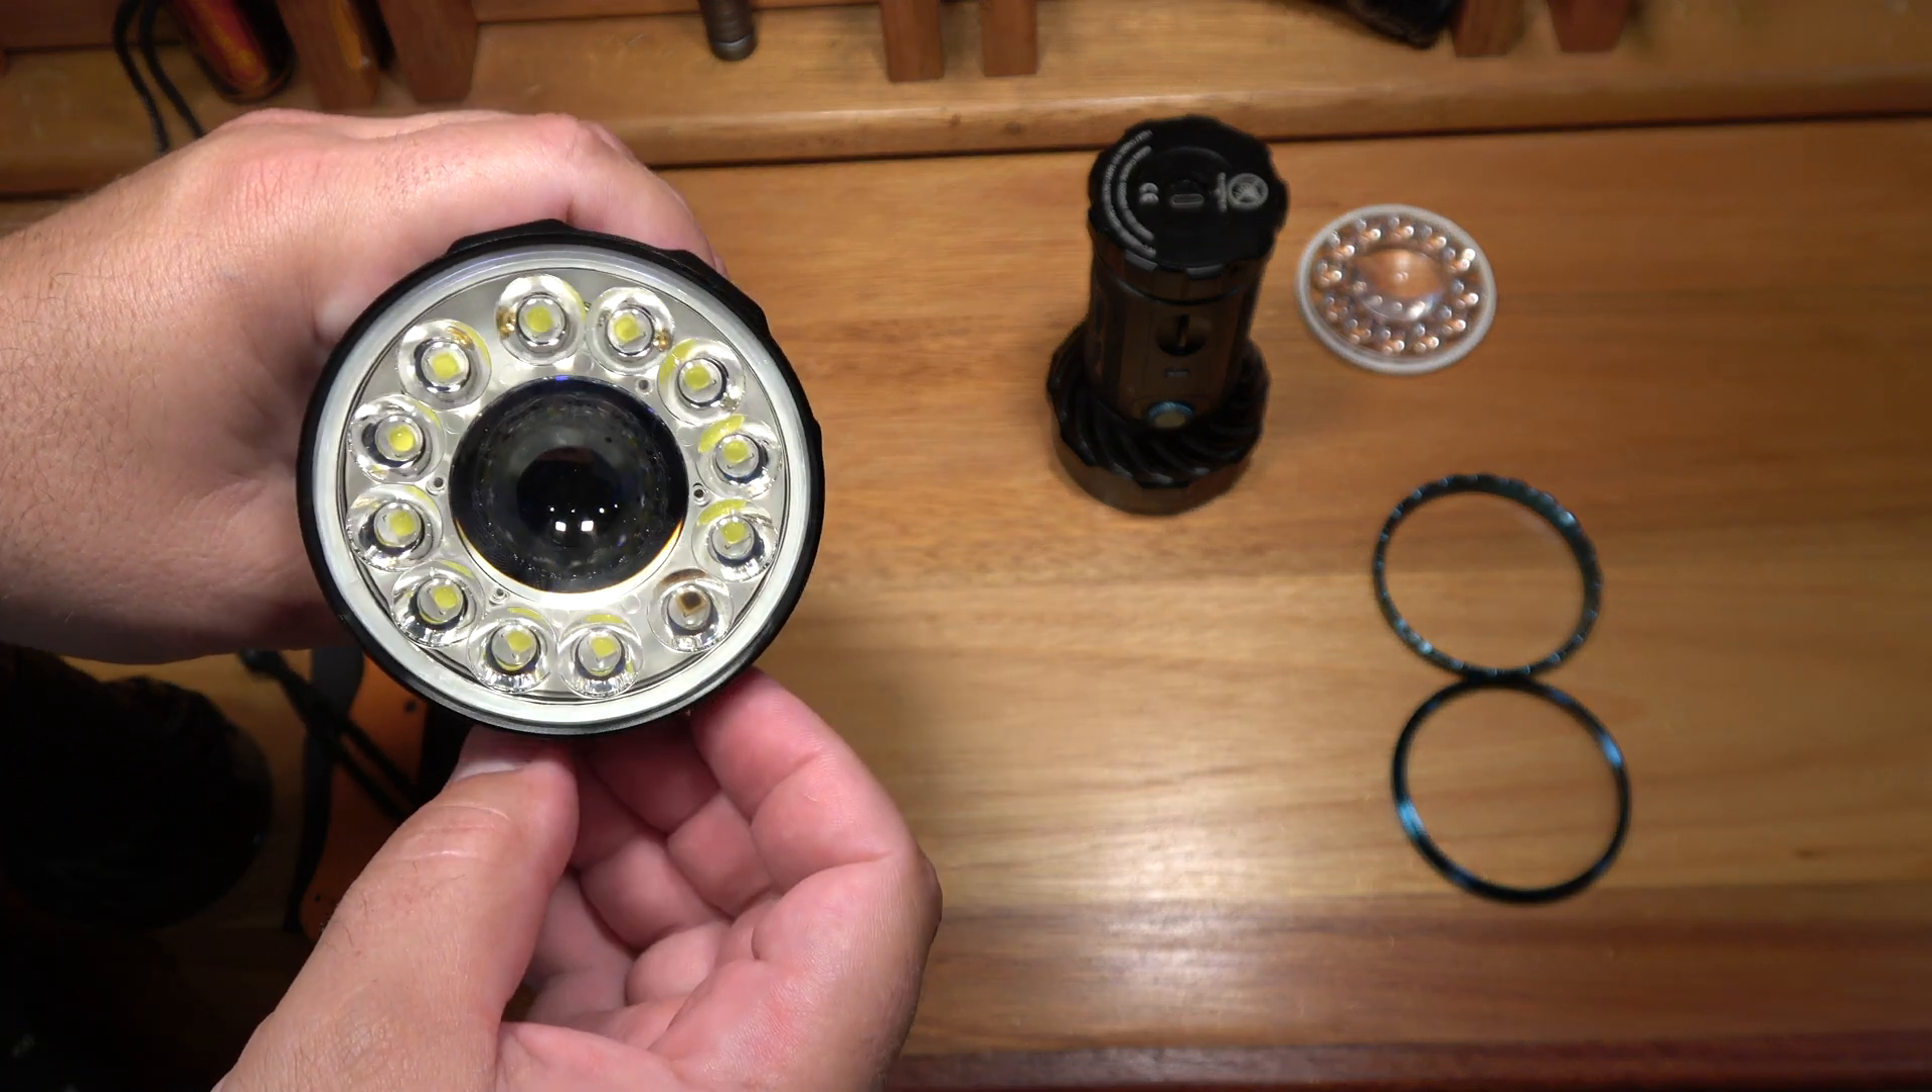There is some methods to get it off but we managed to get the bezels off.